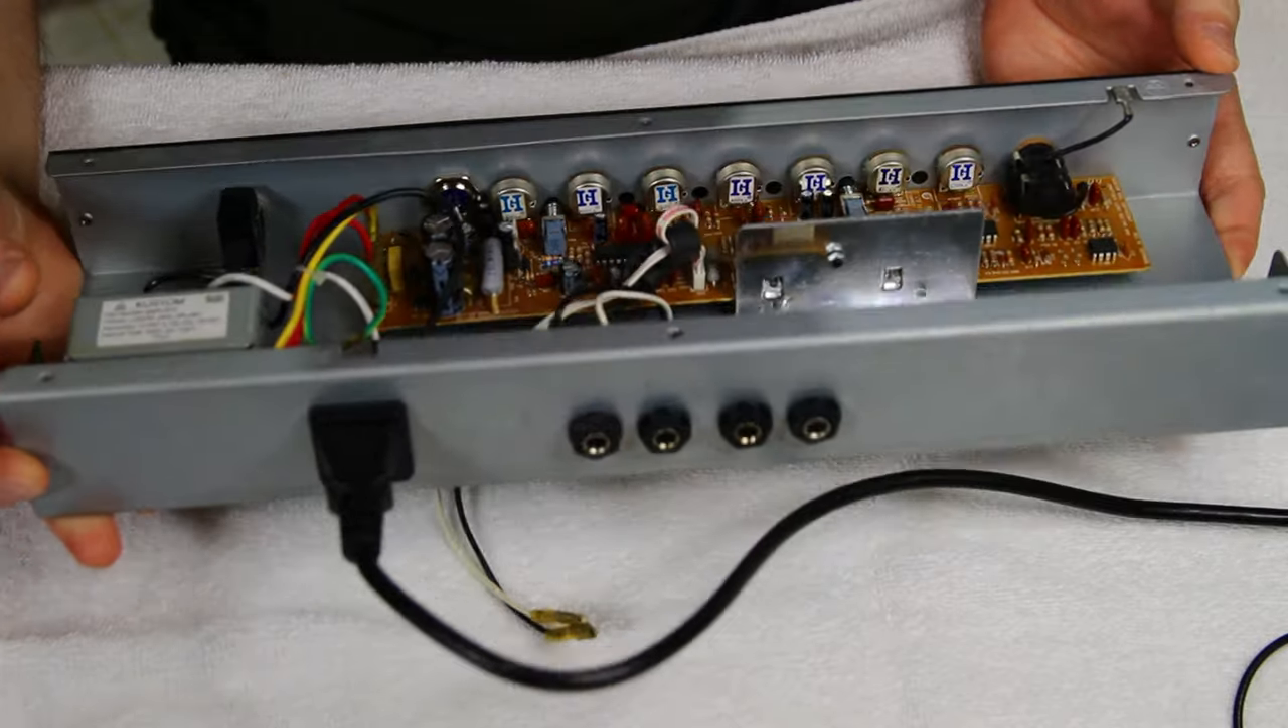So as you can see, I've already removed the chassis from the cabinet.